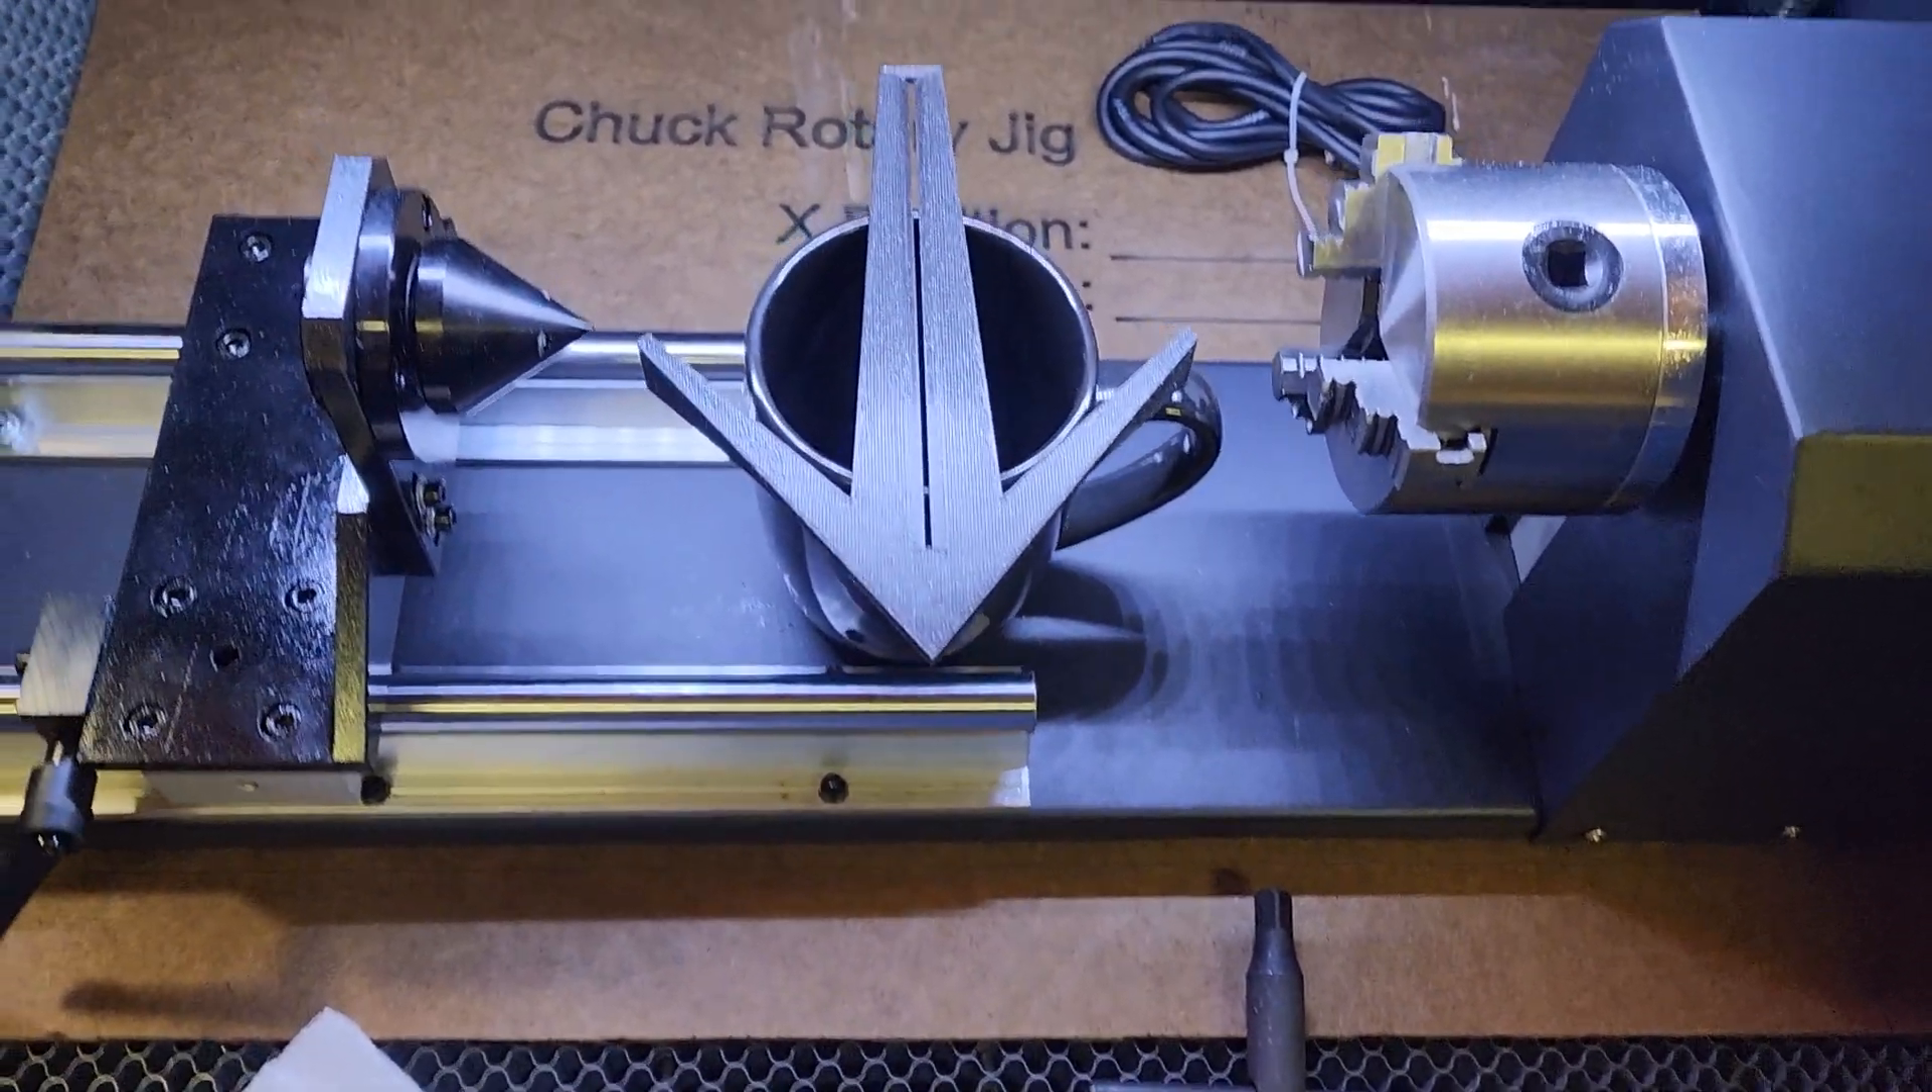Everything has been cut and now the uh rotary is in.